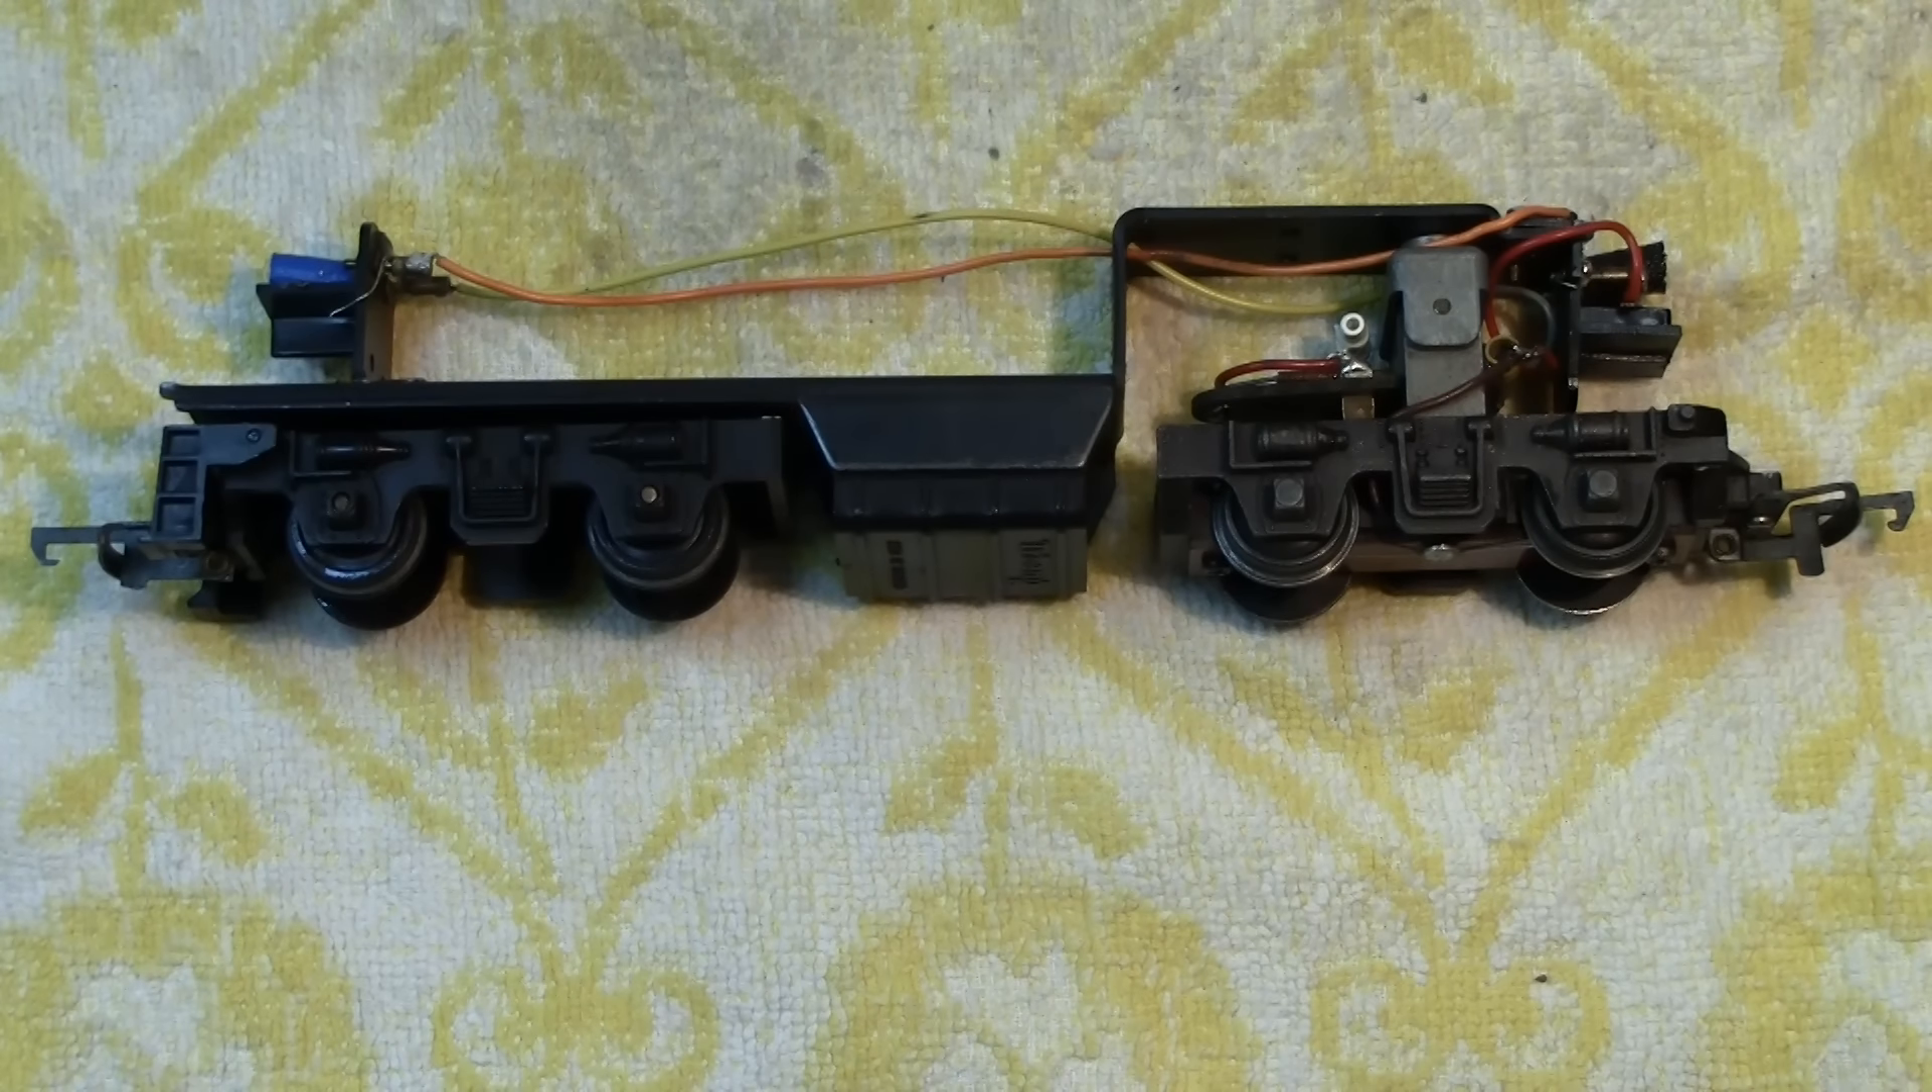So anyway right I've taken the cover off dead simple two screws take the cover off.